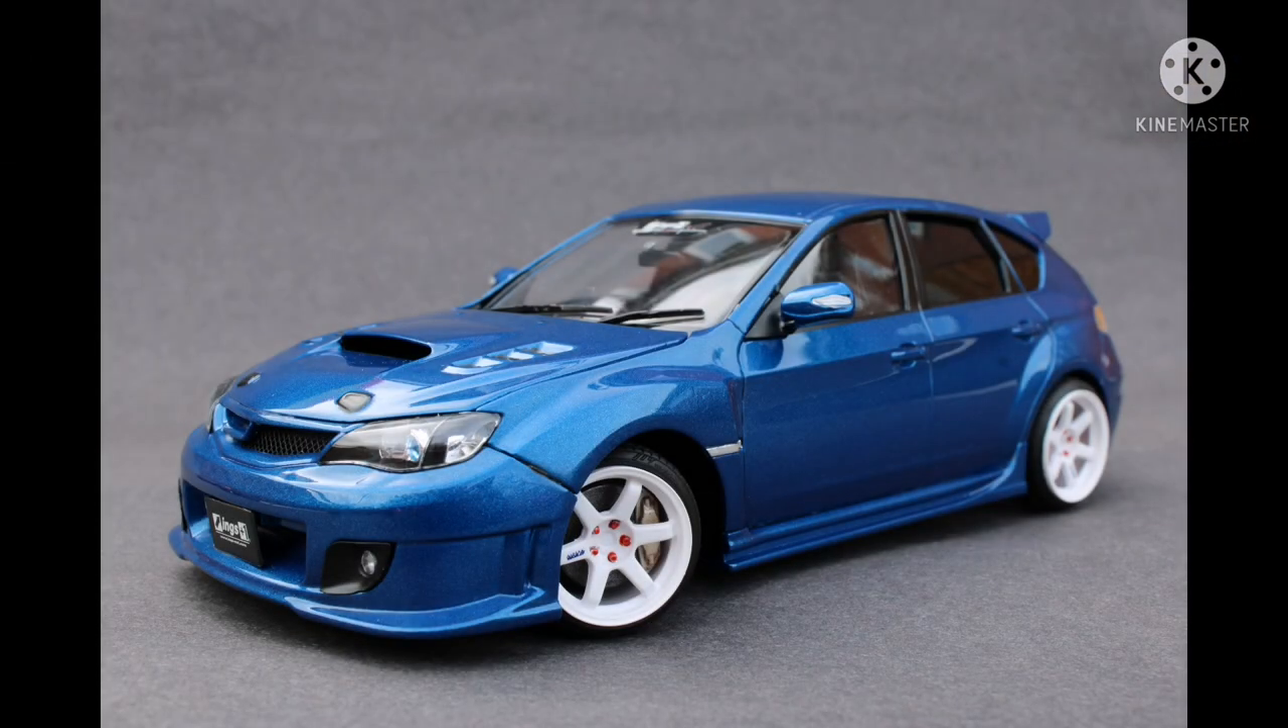If you can look on the front wheels there you can see there's quite a gap between the wheel and the arch and that's because it didn't quite sit as as well as it should have.